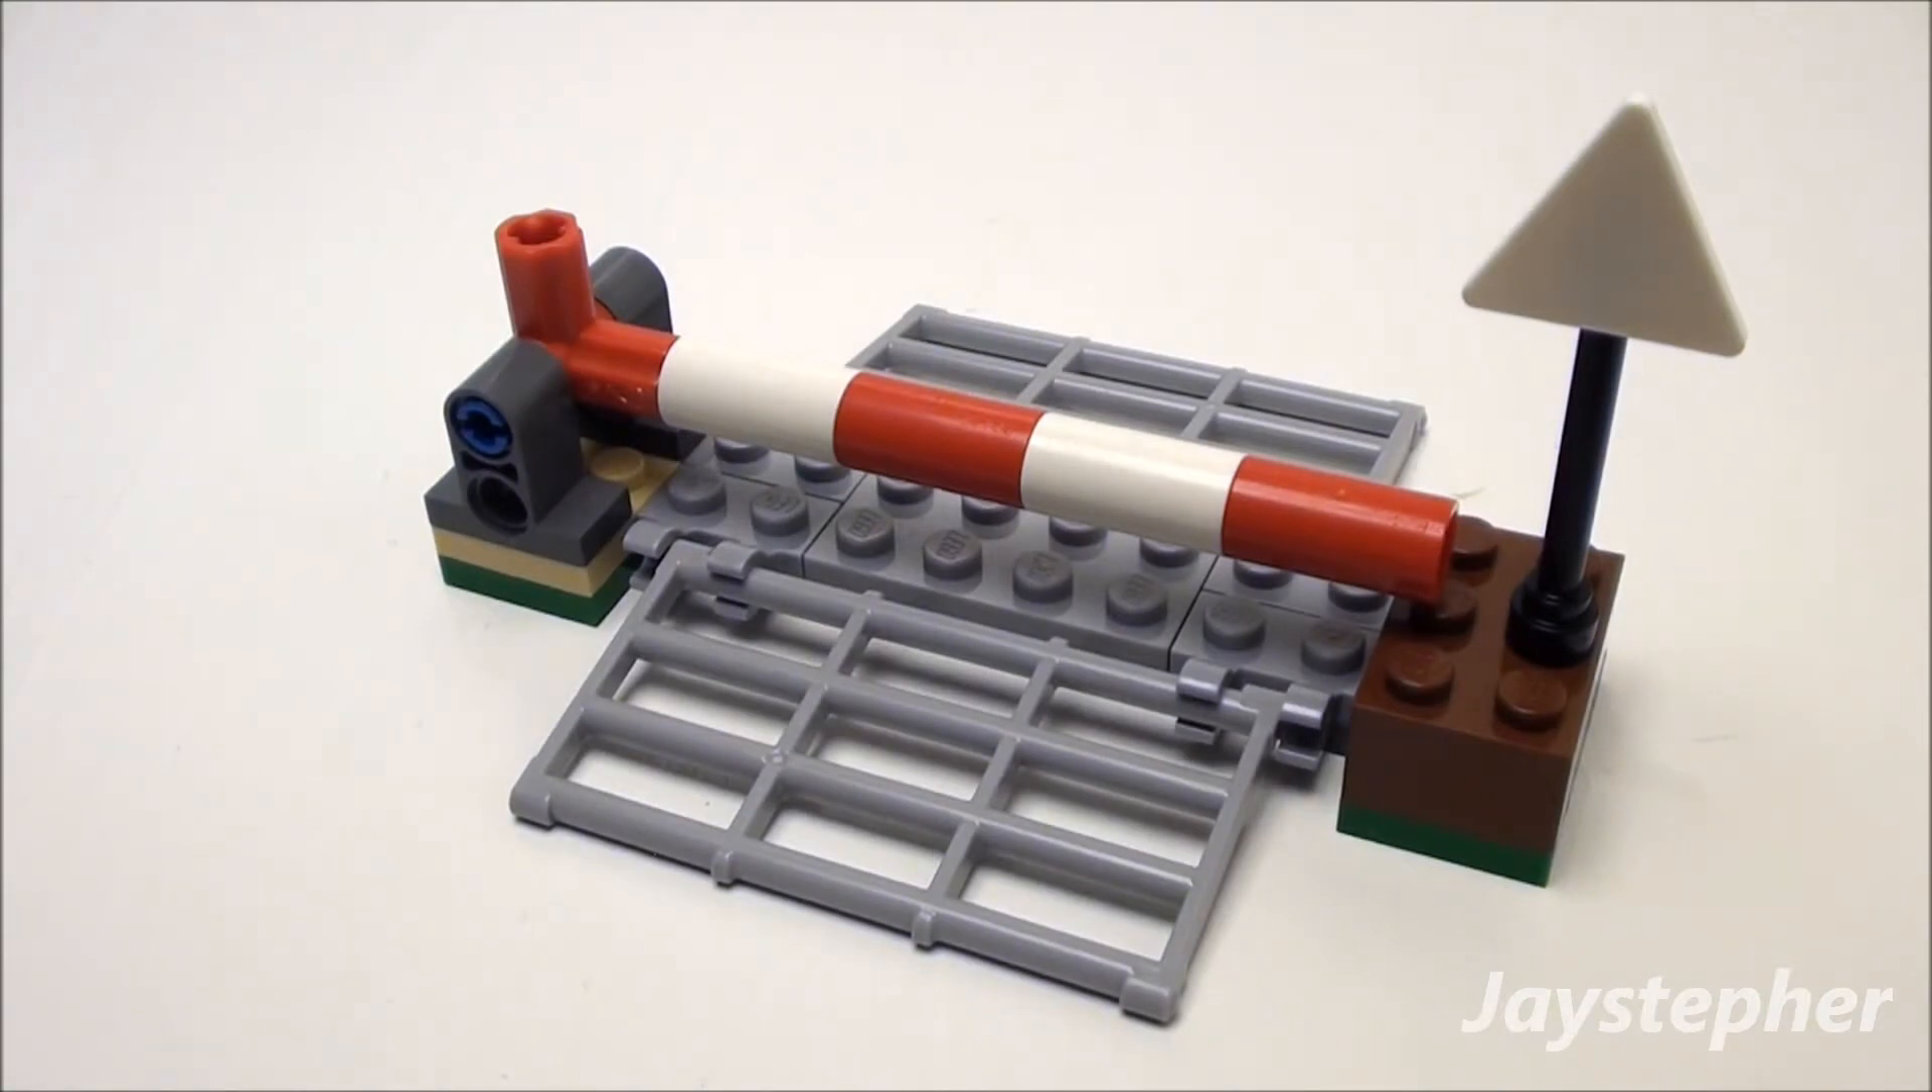First thing you're going to notice here is we got the sign. I didn't put the decal on it.